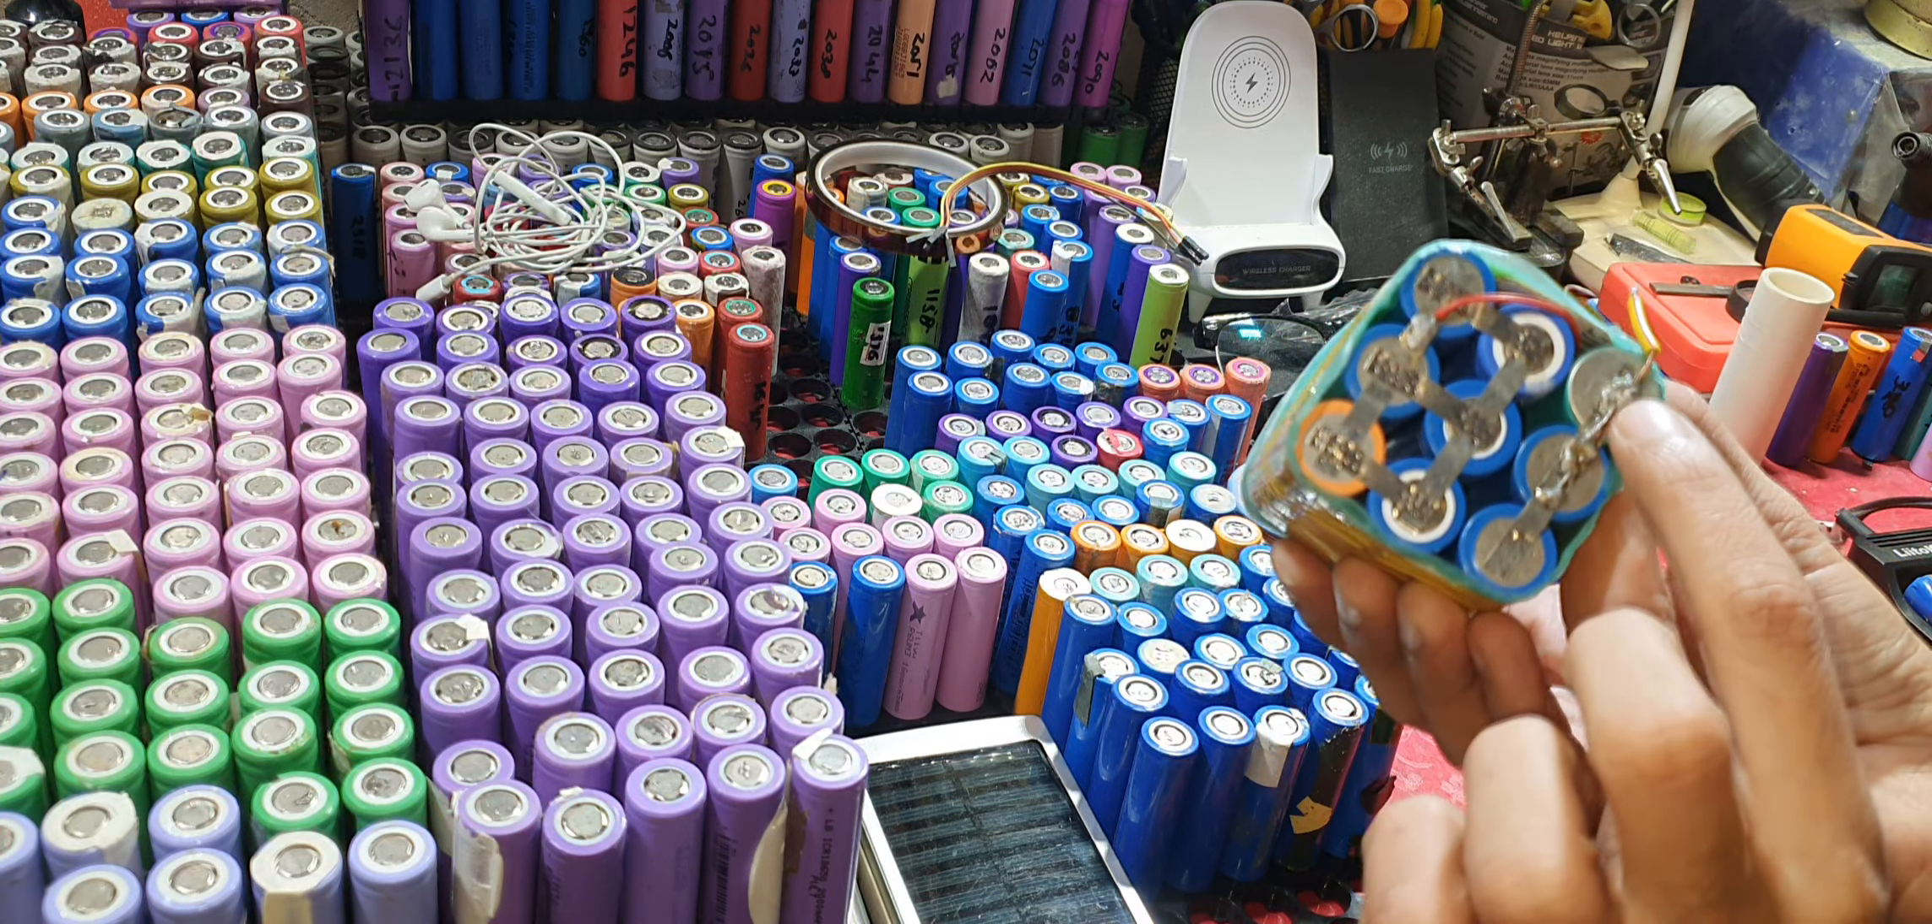सभी cells में जो है न nickel strips अच्छे से लगा के सभी cells को हमने connected कर दिया है।